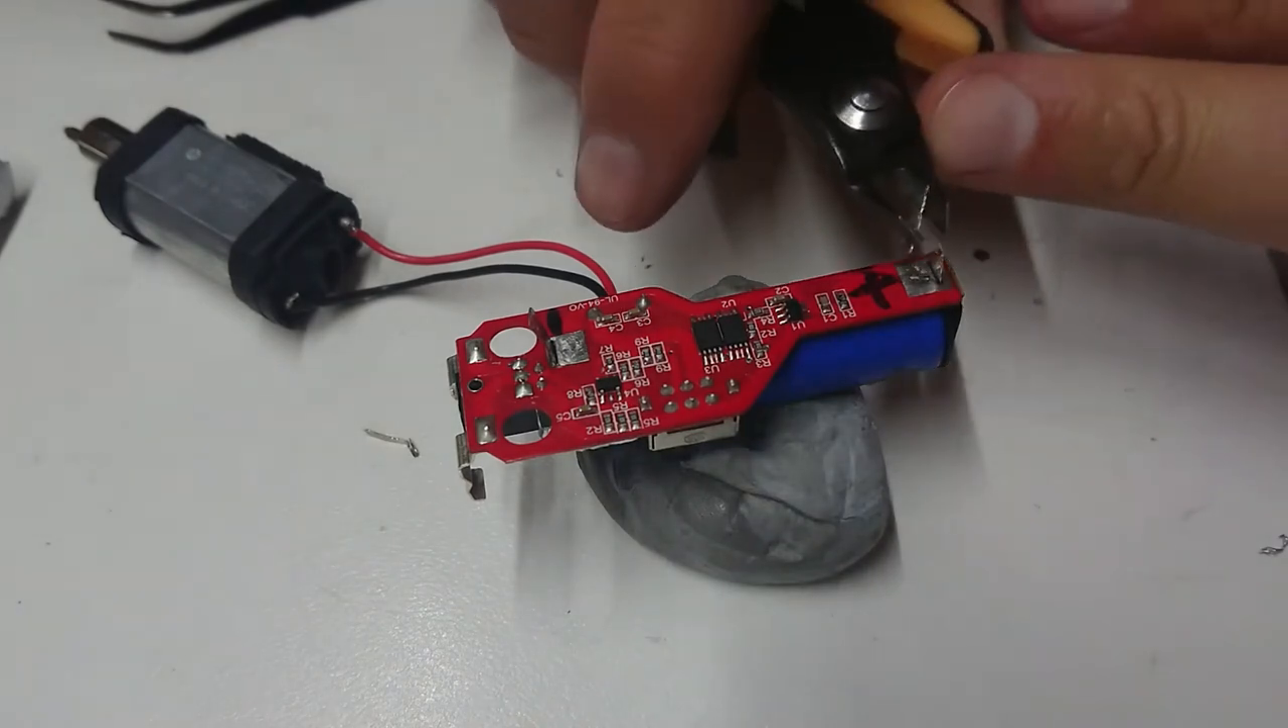All right we've got our battery in and our battery terminals a little bit shorter.